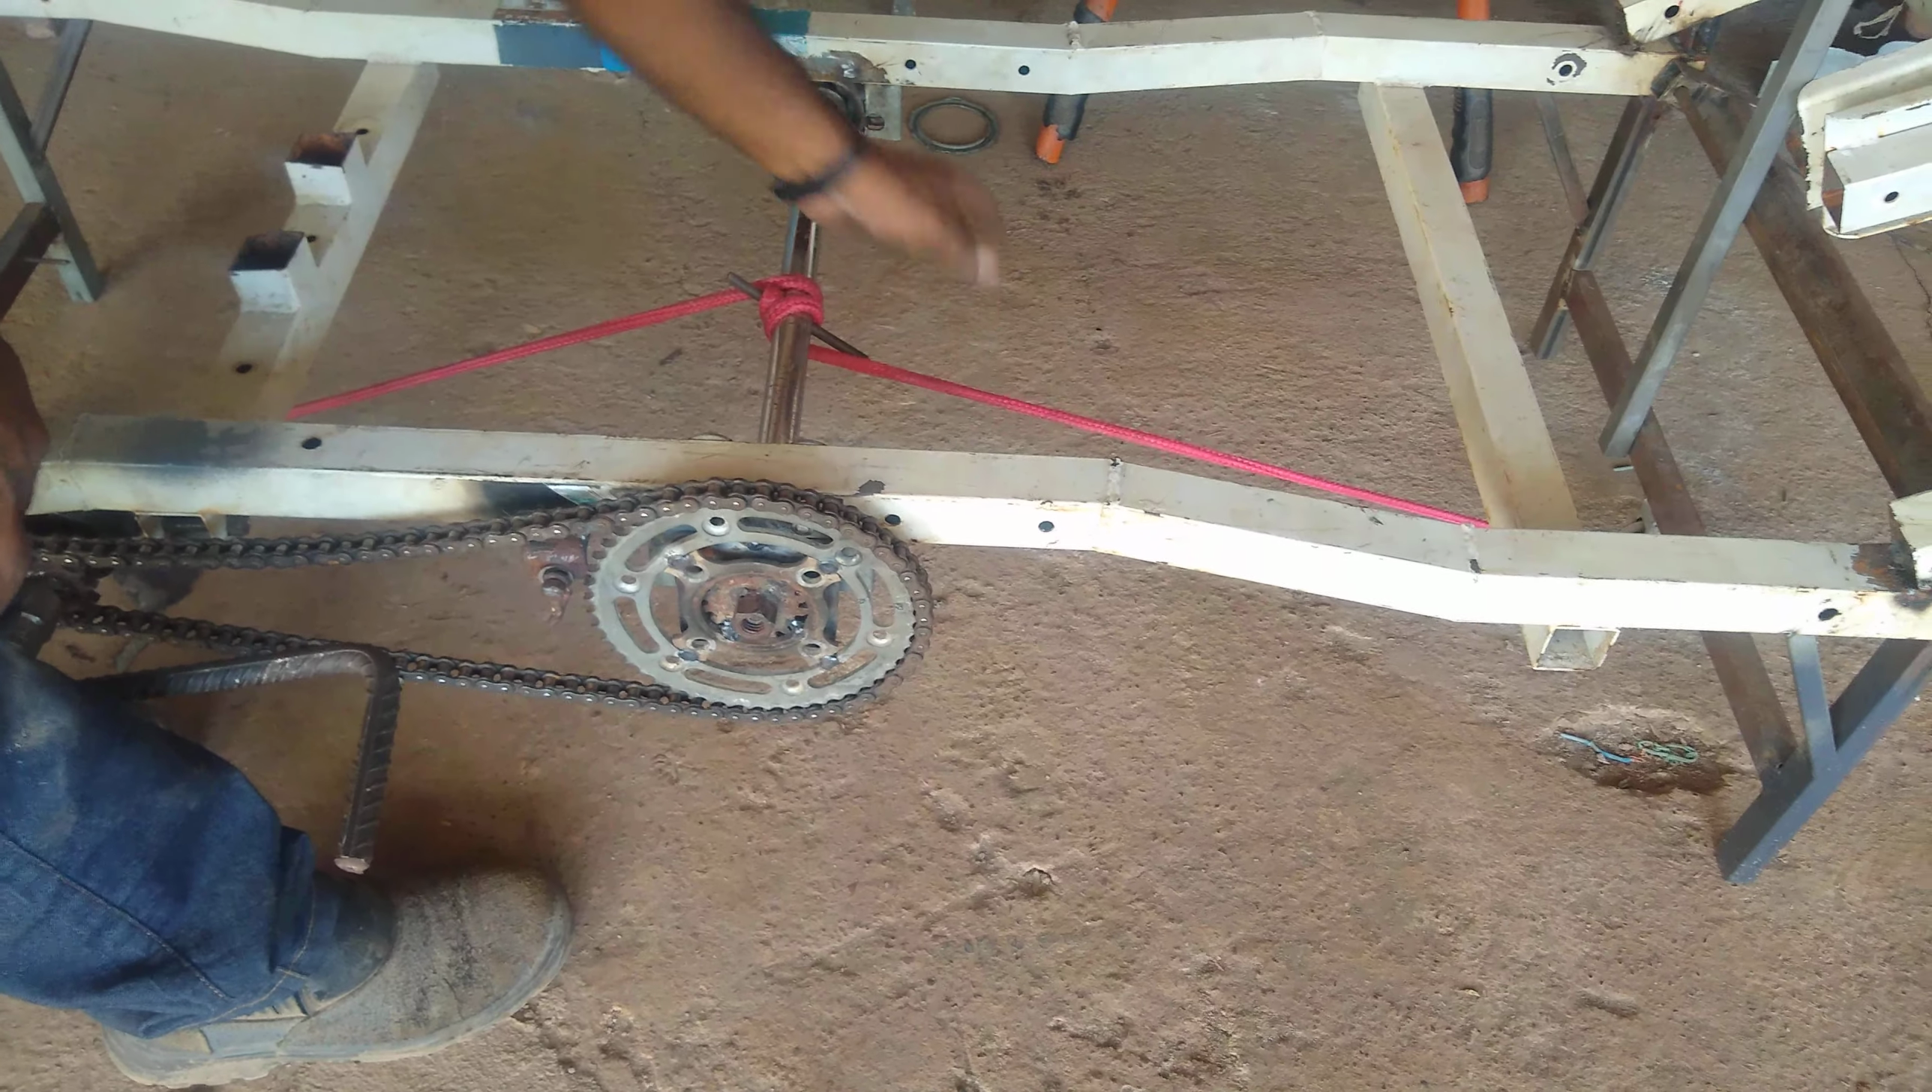Ainda falta eu colocar aqui o cabo de aço Que ainda está a corda.